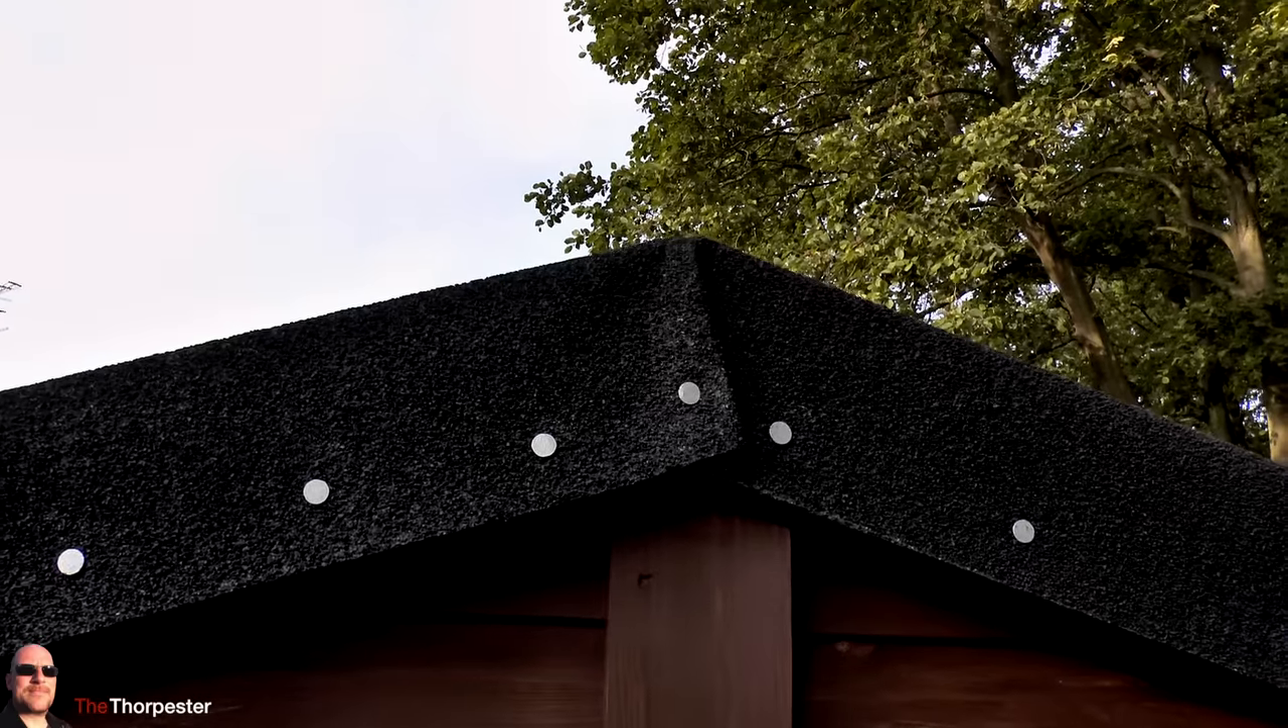Once both sides were stuck firmly, I then went around just like underneath and popped in every six inches some more clout nails to make sure it was as secure as possible.